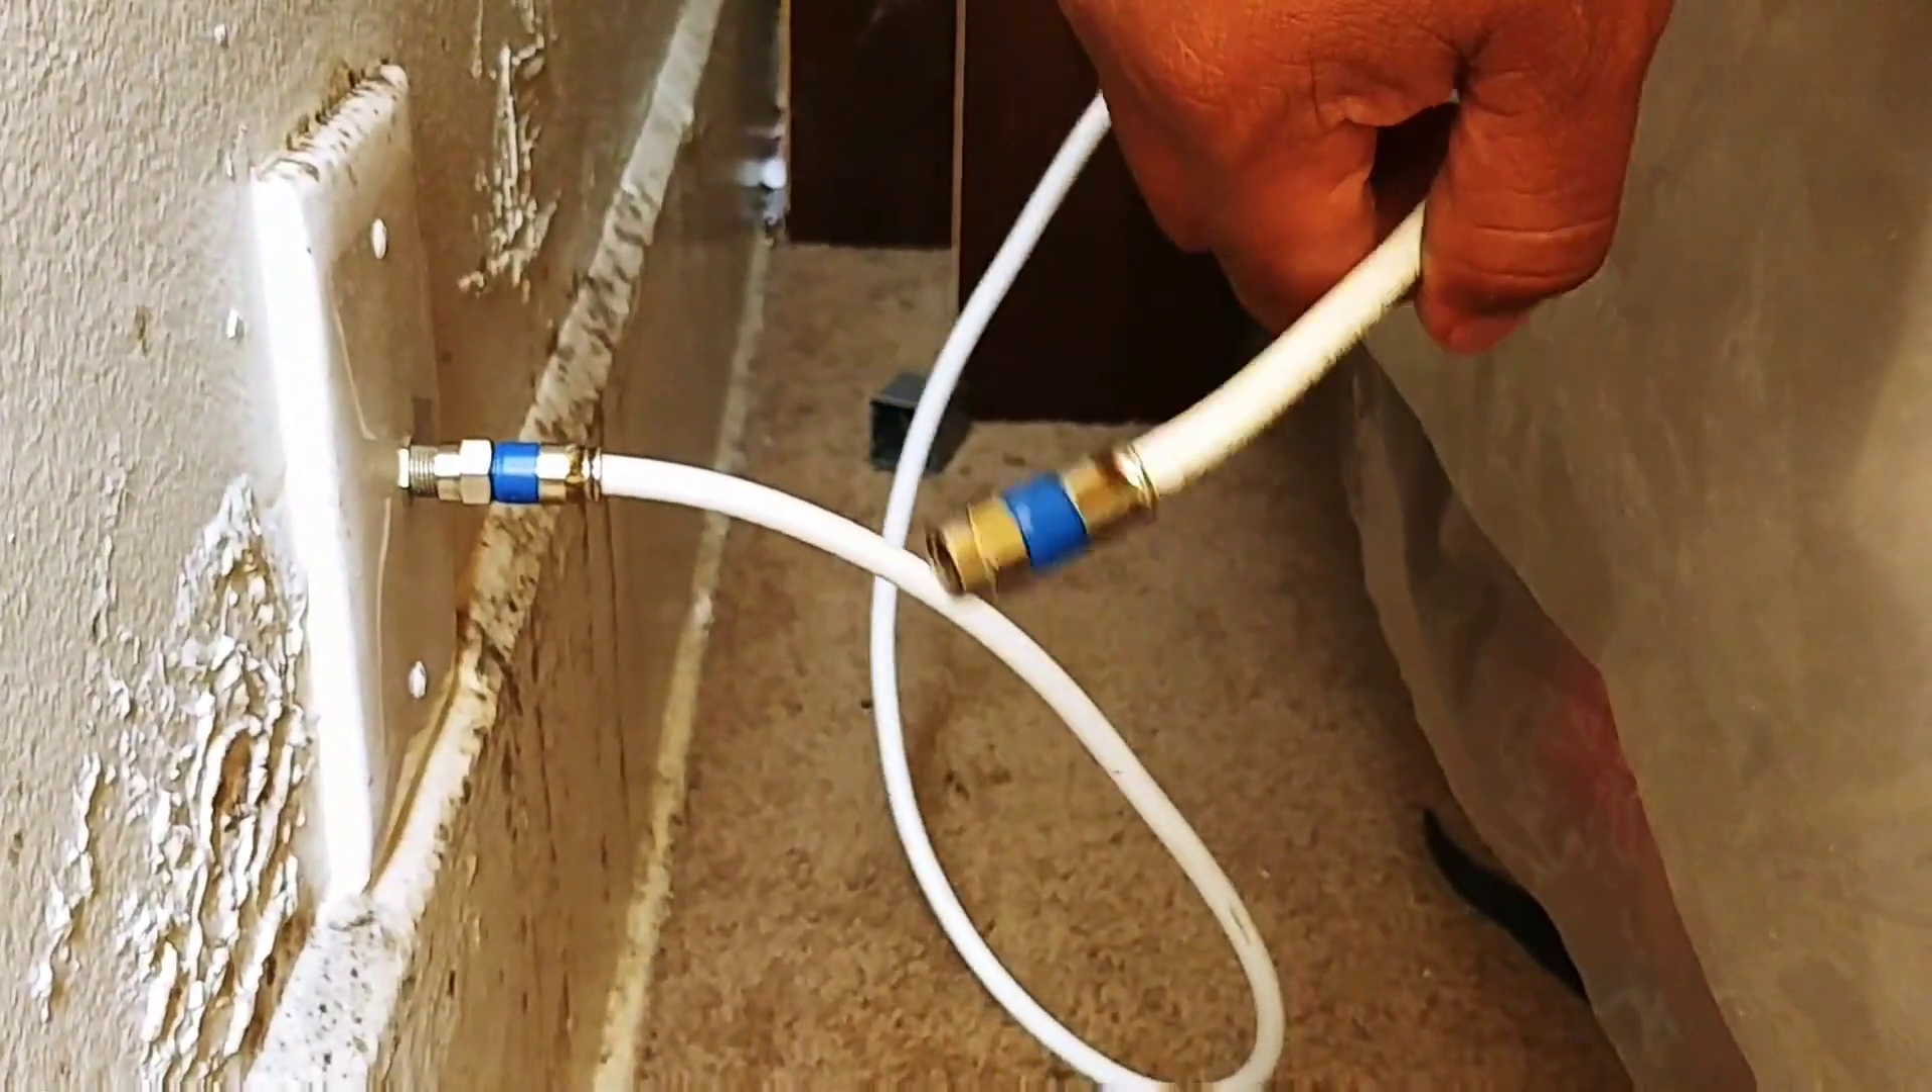I got the fittings on already.